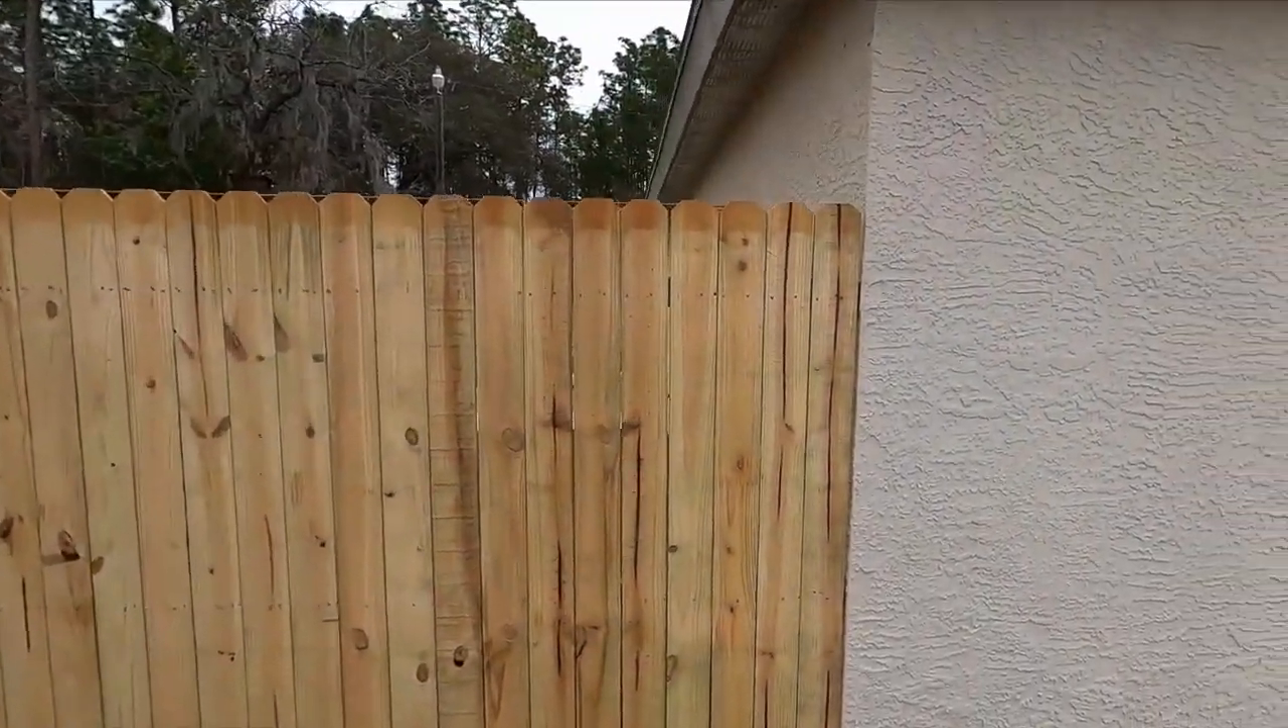That fence is literally flush with the house.